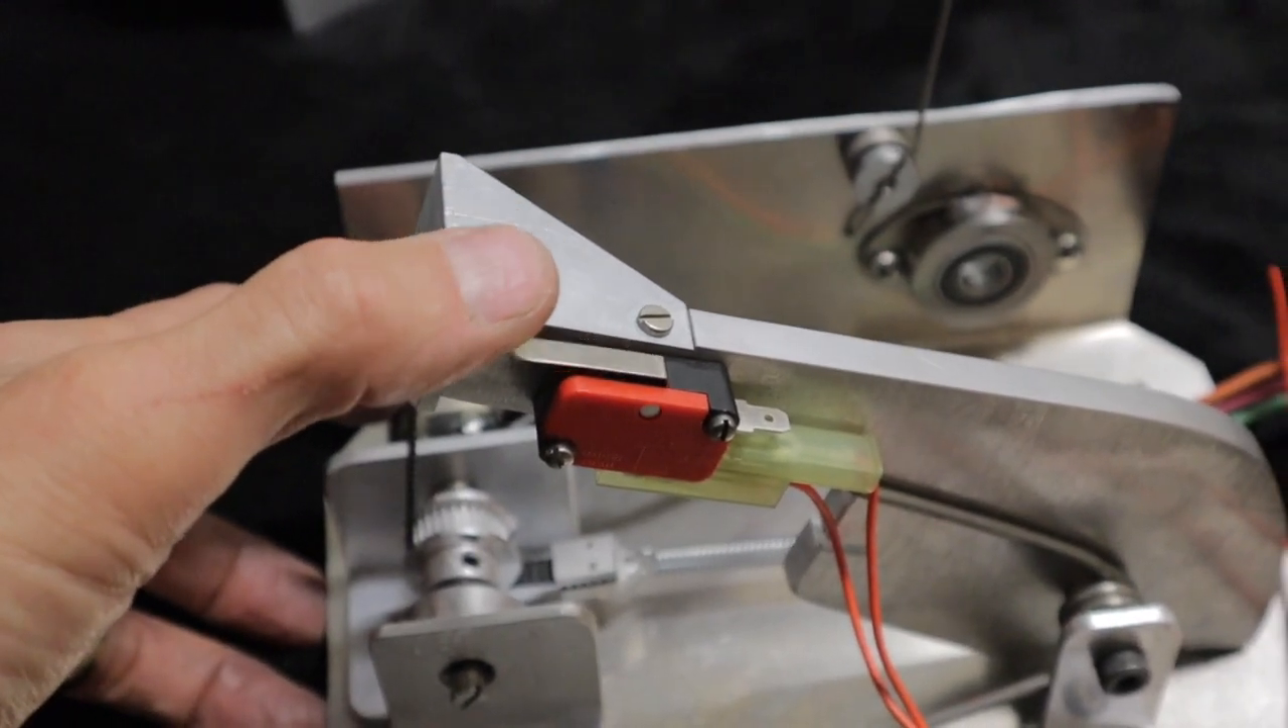You can see uh that i mounted the micro switch onto the side of the actuator bar.